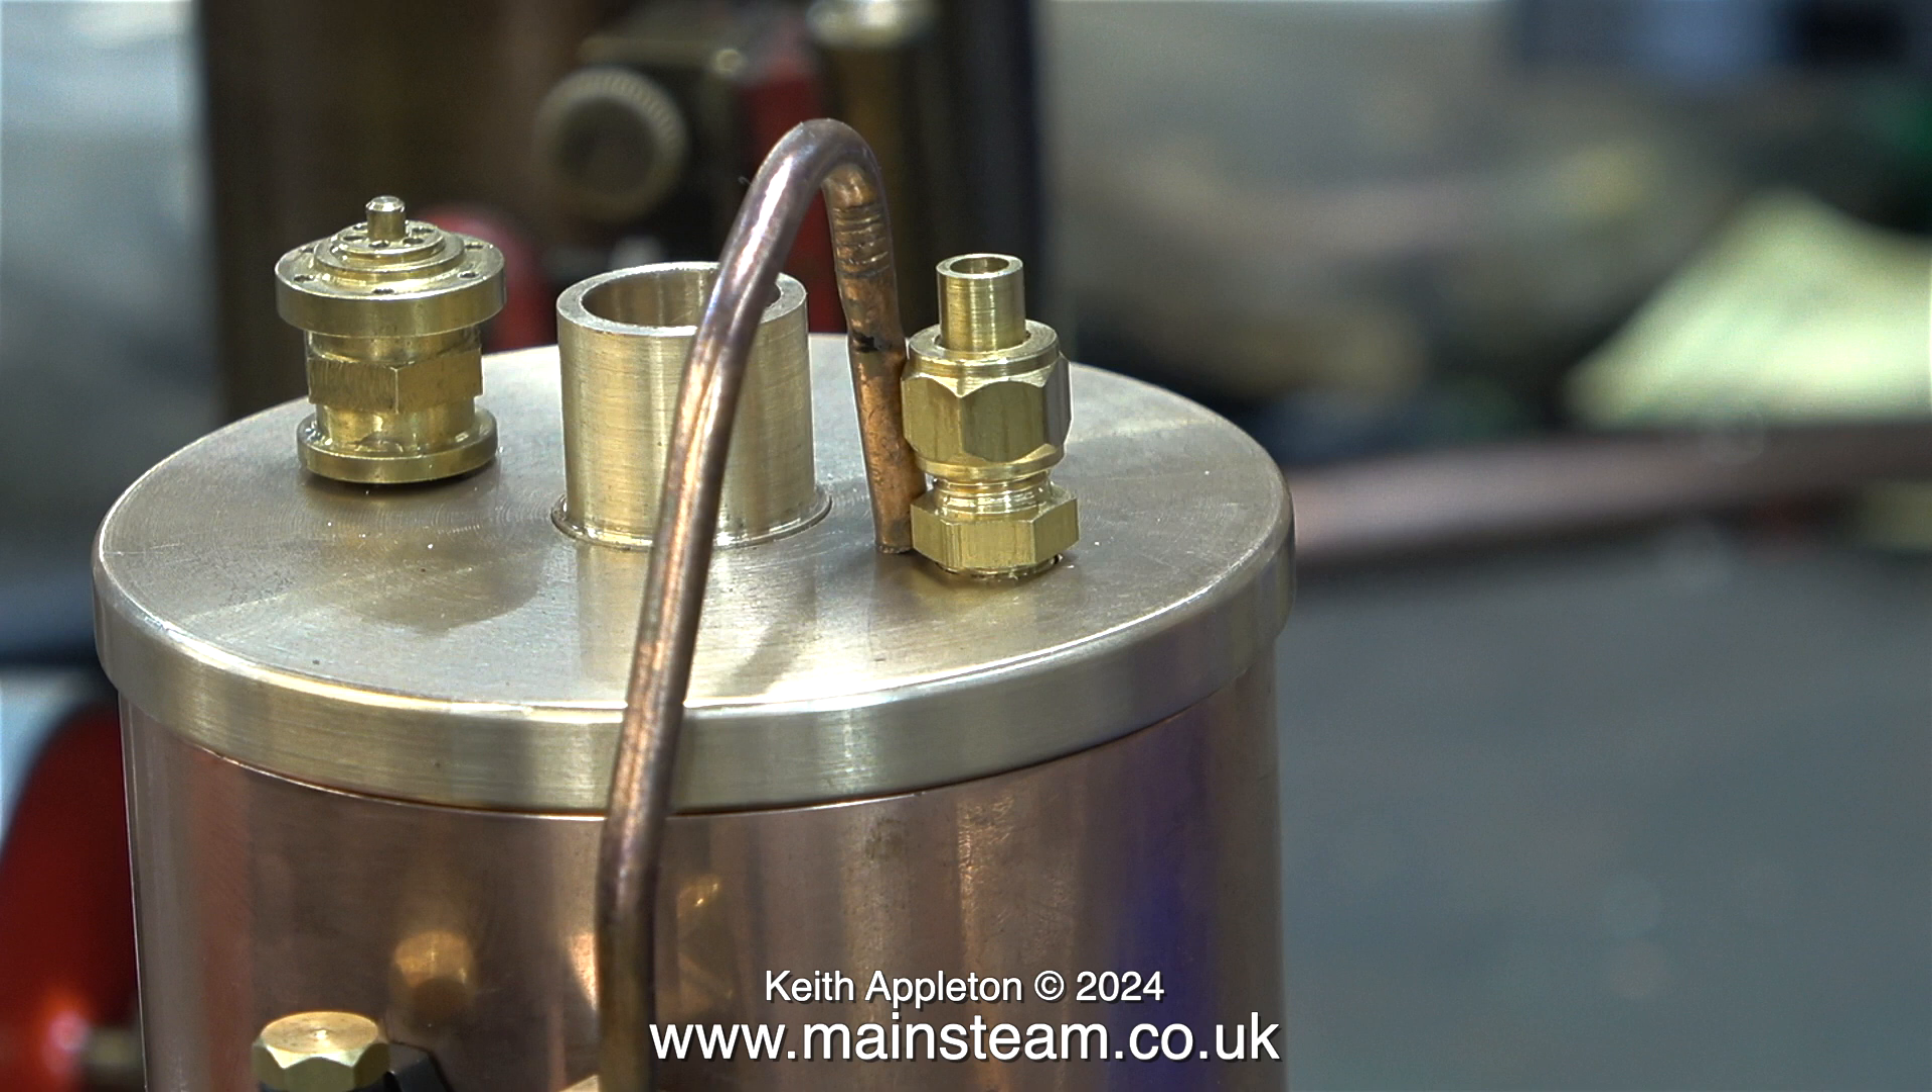In this clip I've fitted the coned union, the union nut and the adapter into the top of the boiler.